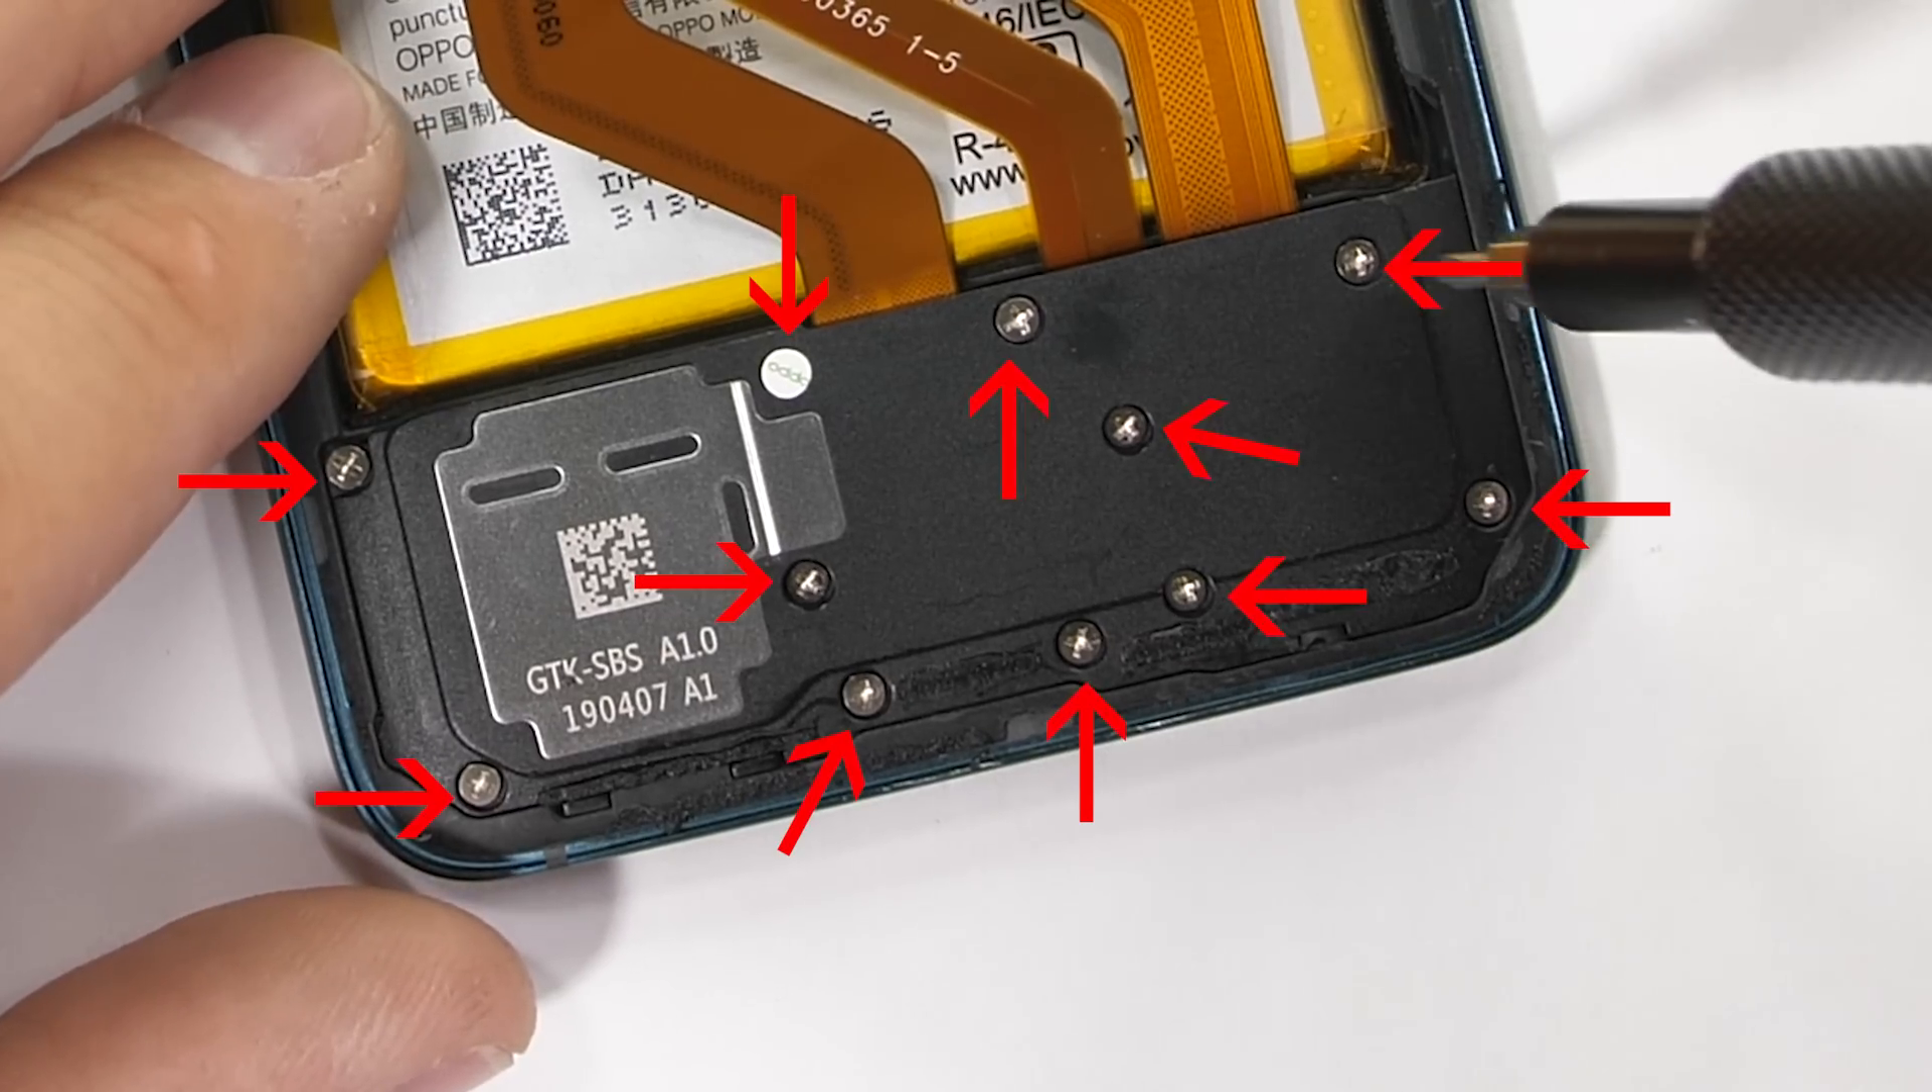The long ribbons are still in the way of the battery, so I'll remove the 11 Phillips head screws holding down the bottom loudspeaker plastics, and then I'll pop off the speaker.